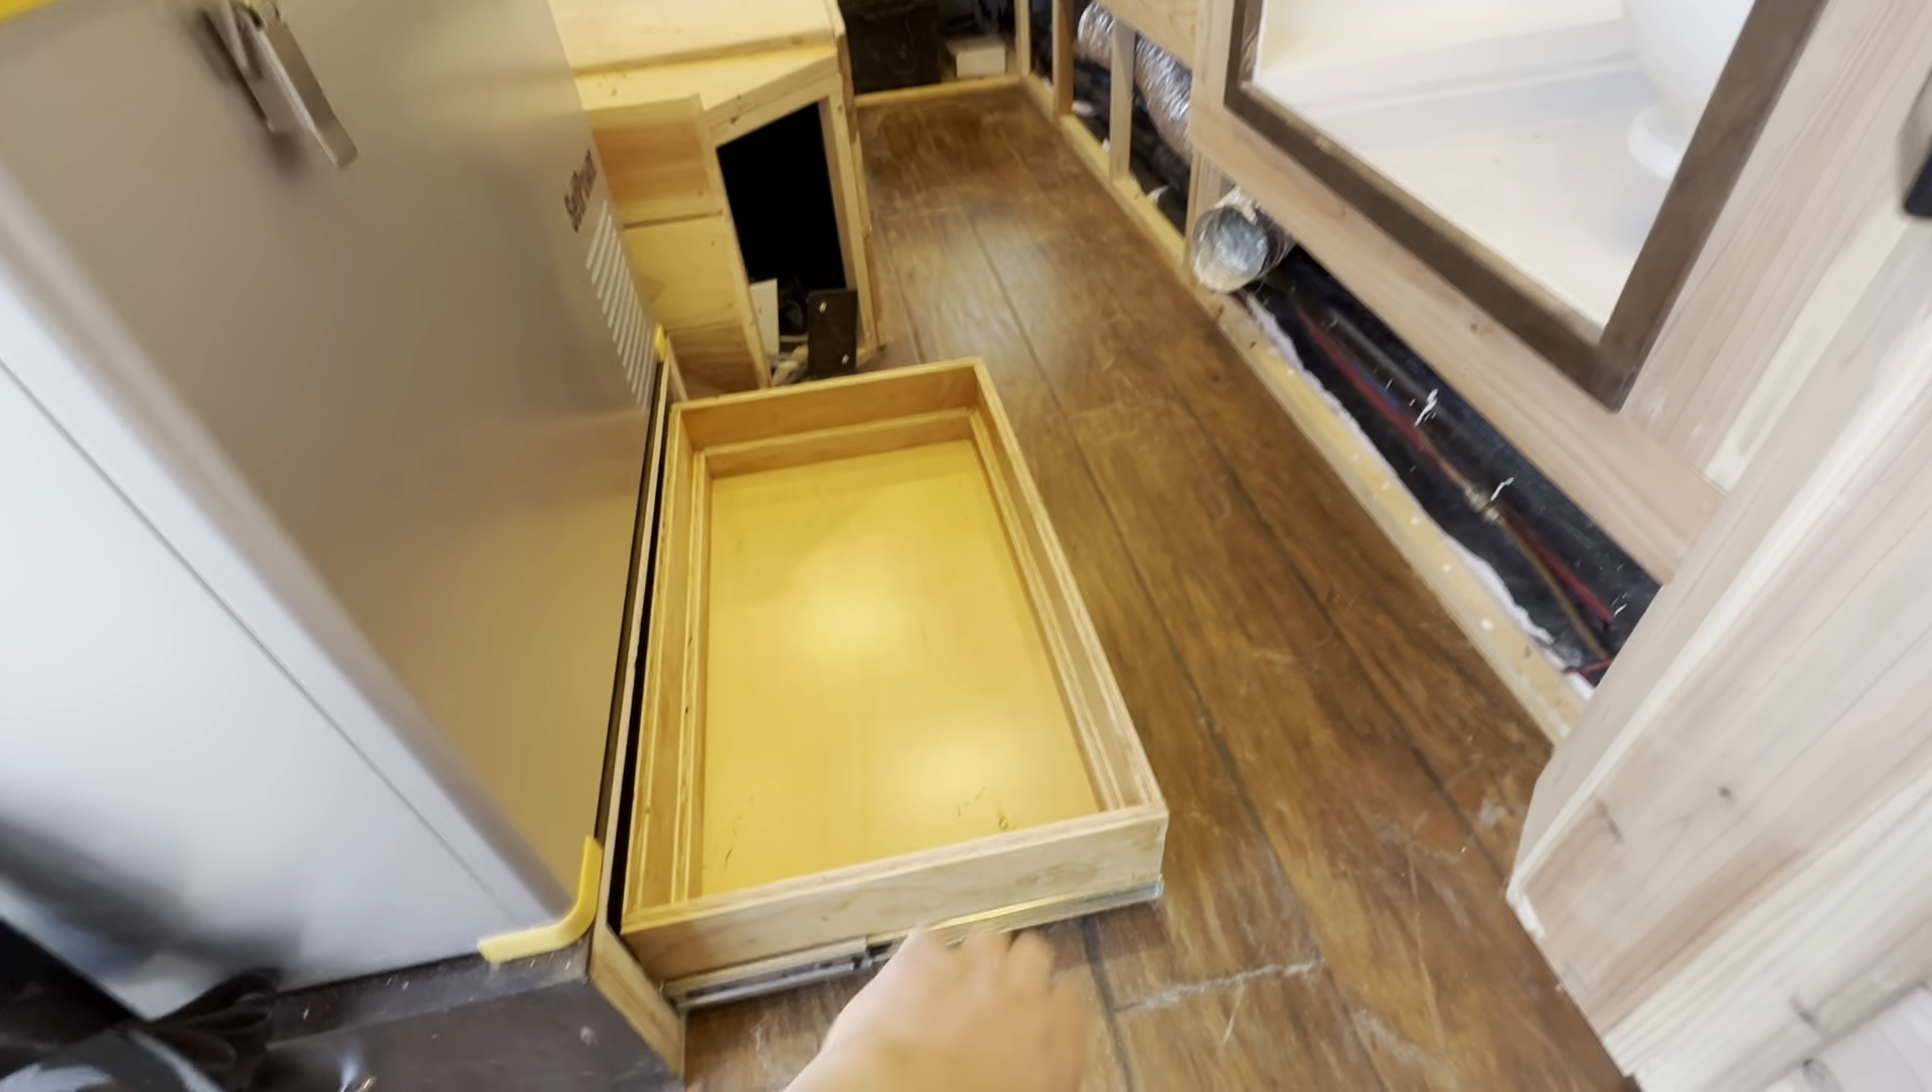There's a drawer down here of course i got to put a drawer front.